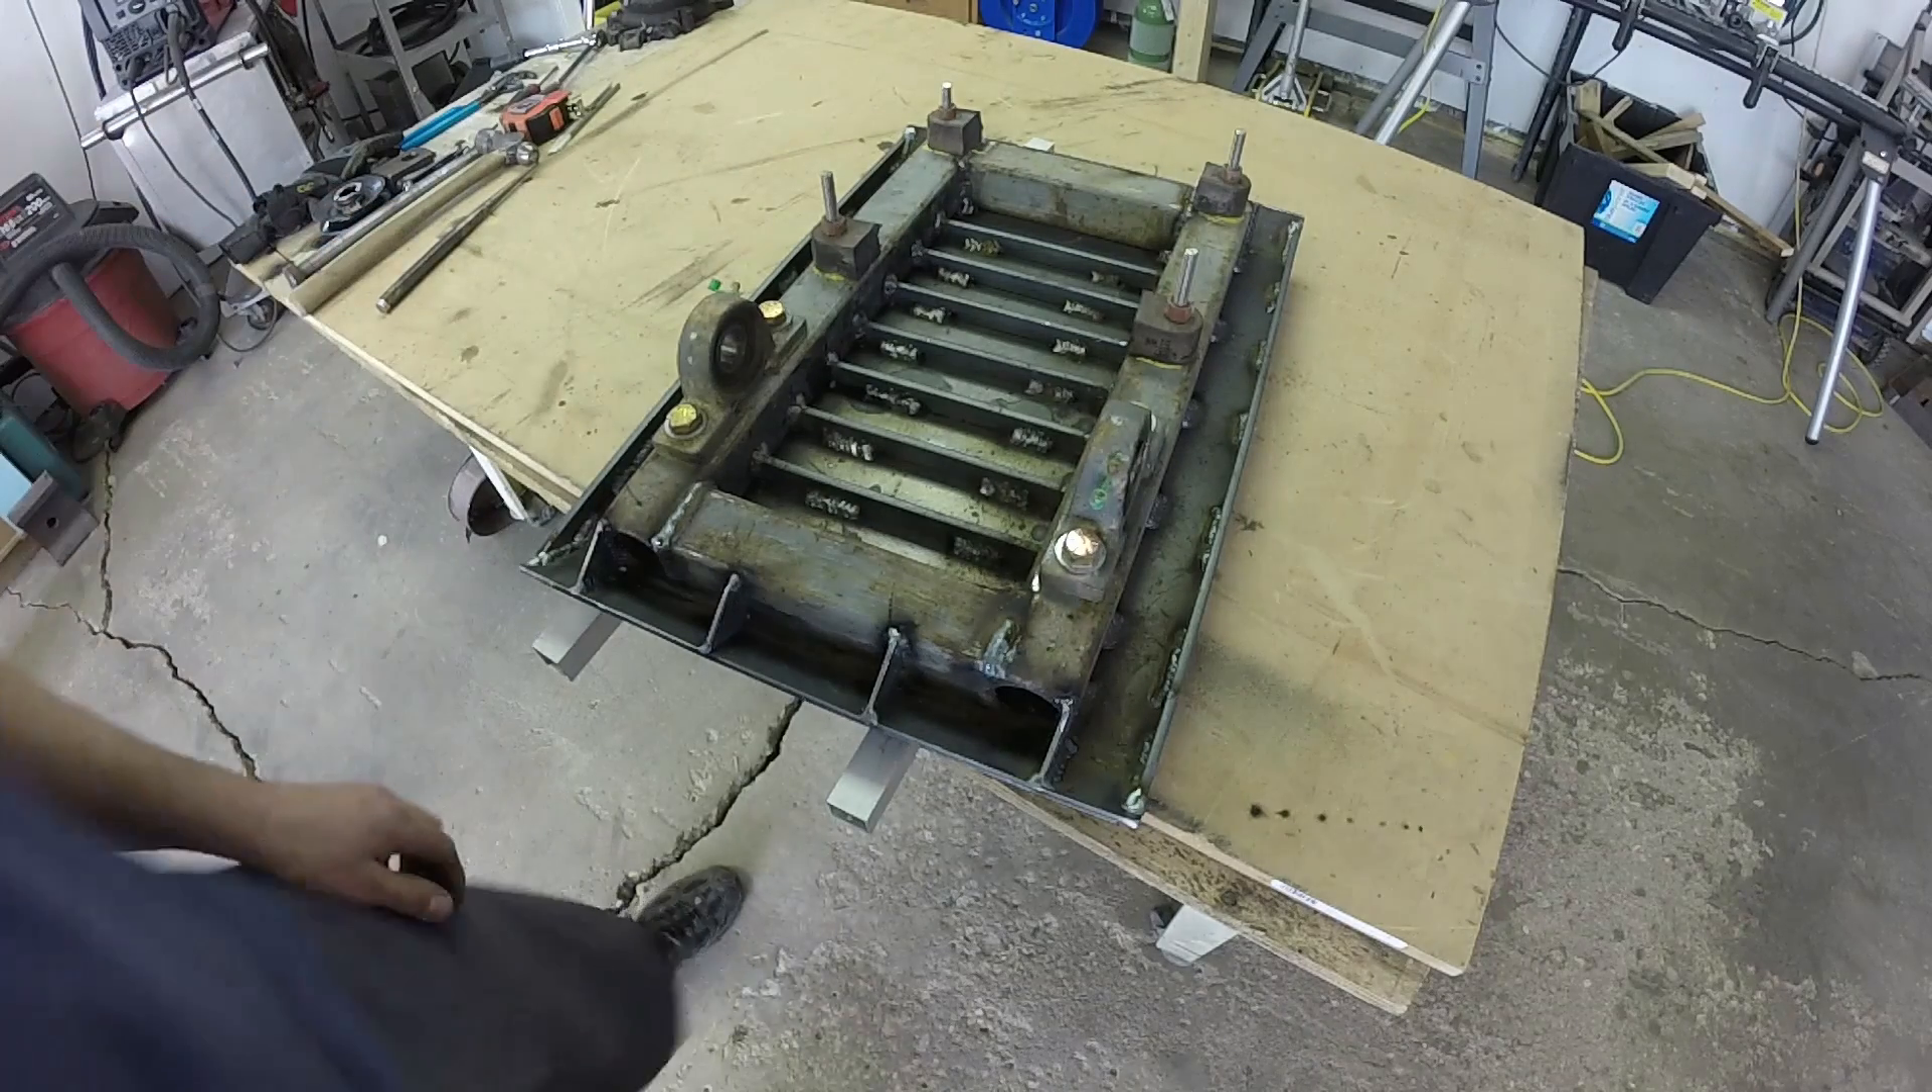And also you can see my middle braces all put in and I got my angle on the front and the back.